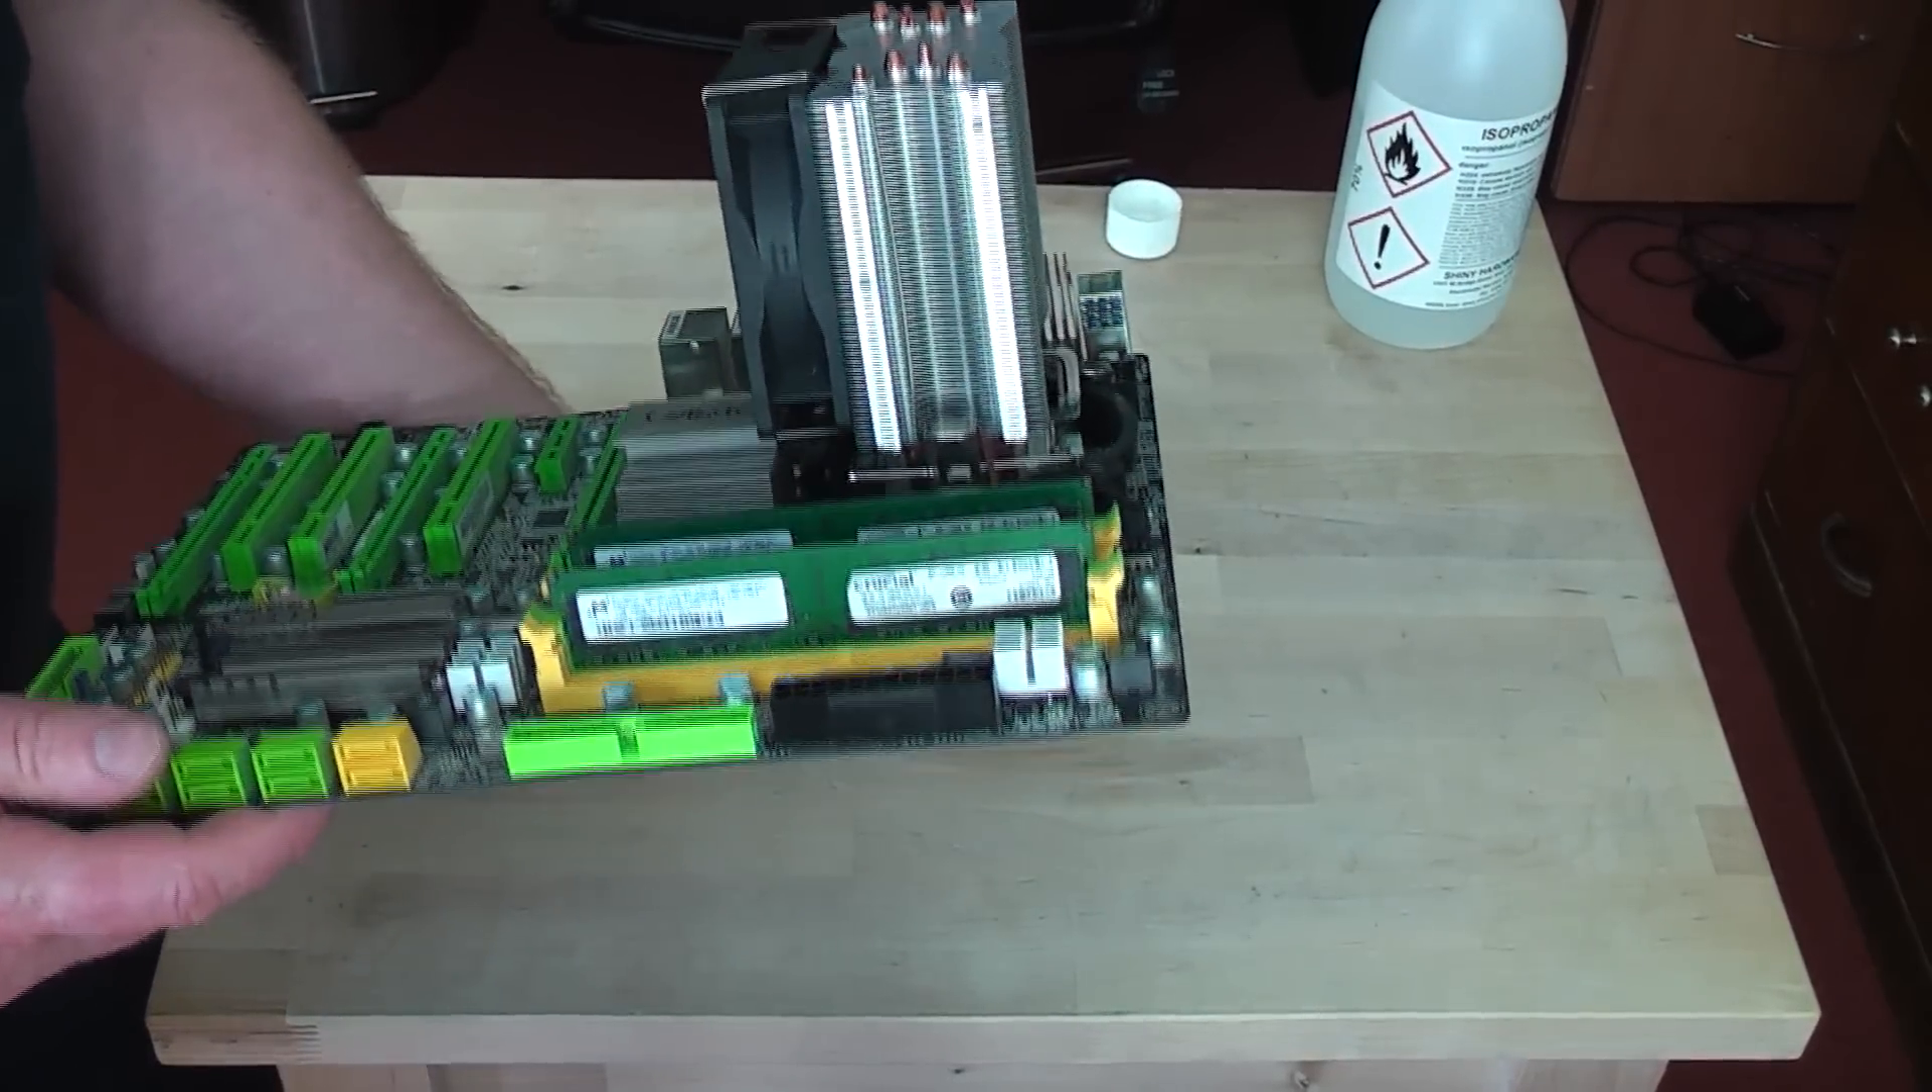Mamy pamięci, słuchajcie, zamontowane, jak widzicie, mamy zamontowany kuler.